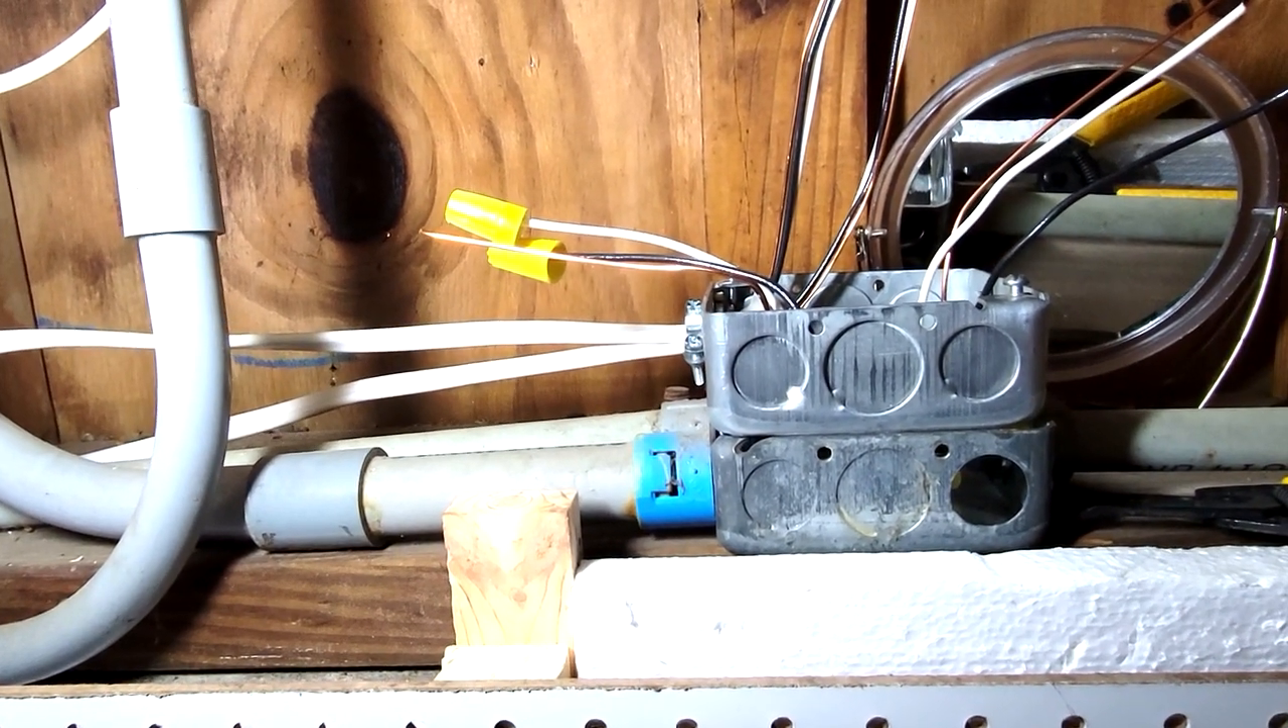Eventually I'll have to find a plug to put in this hole right here.